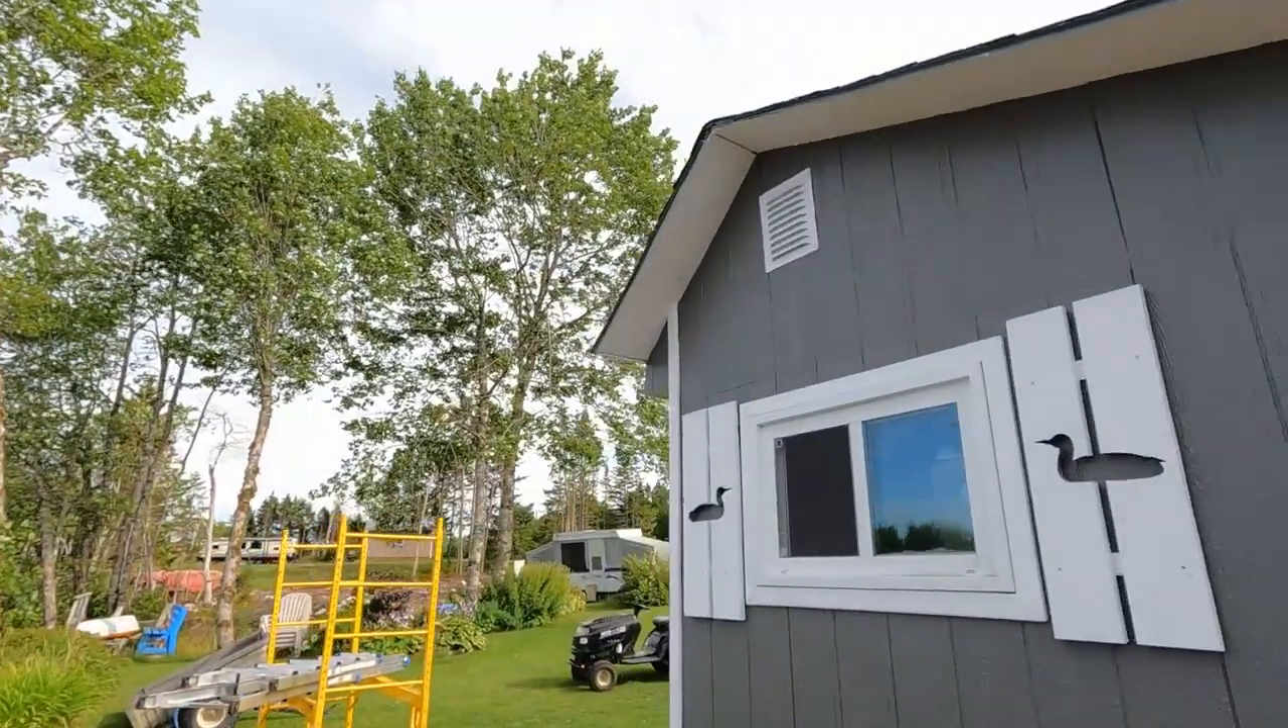I put the shutters back on.